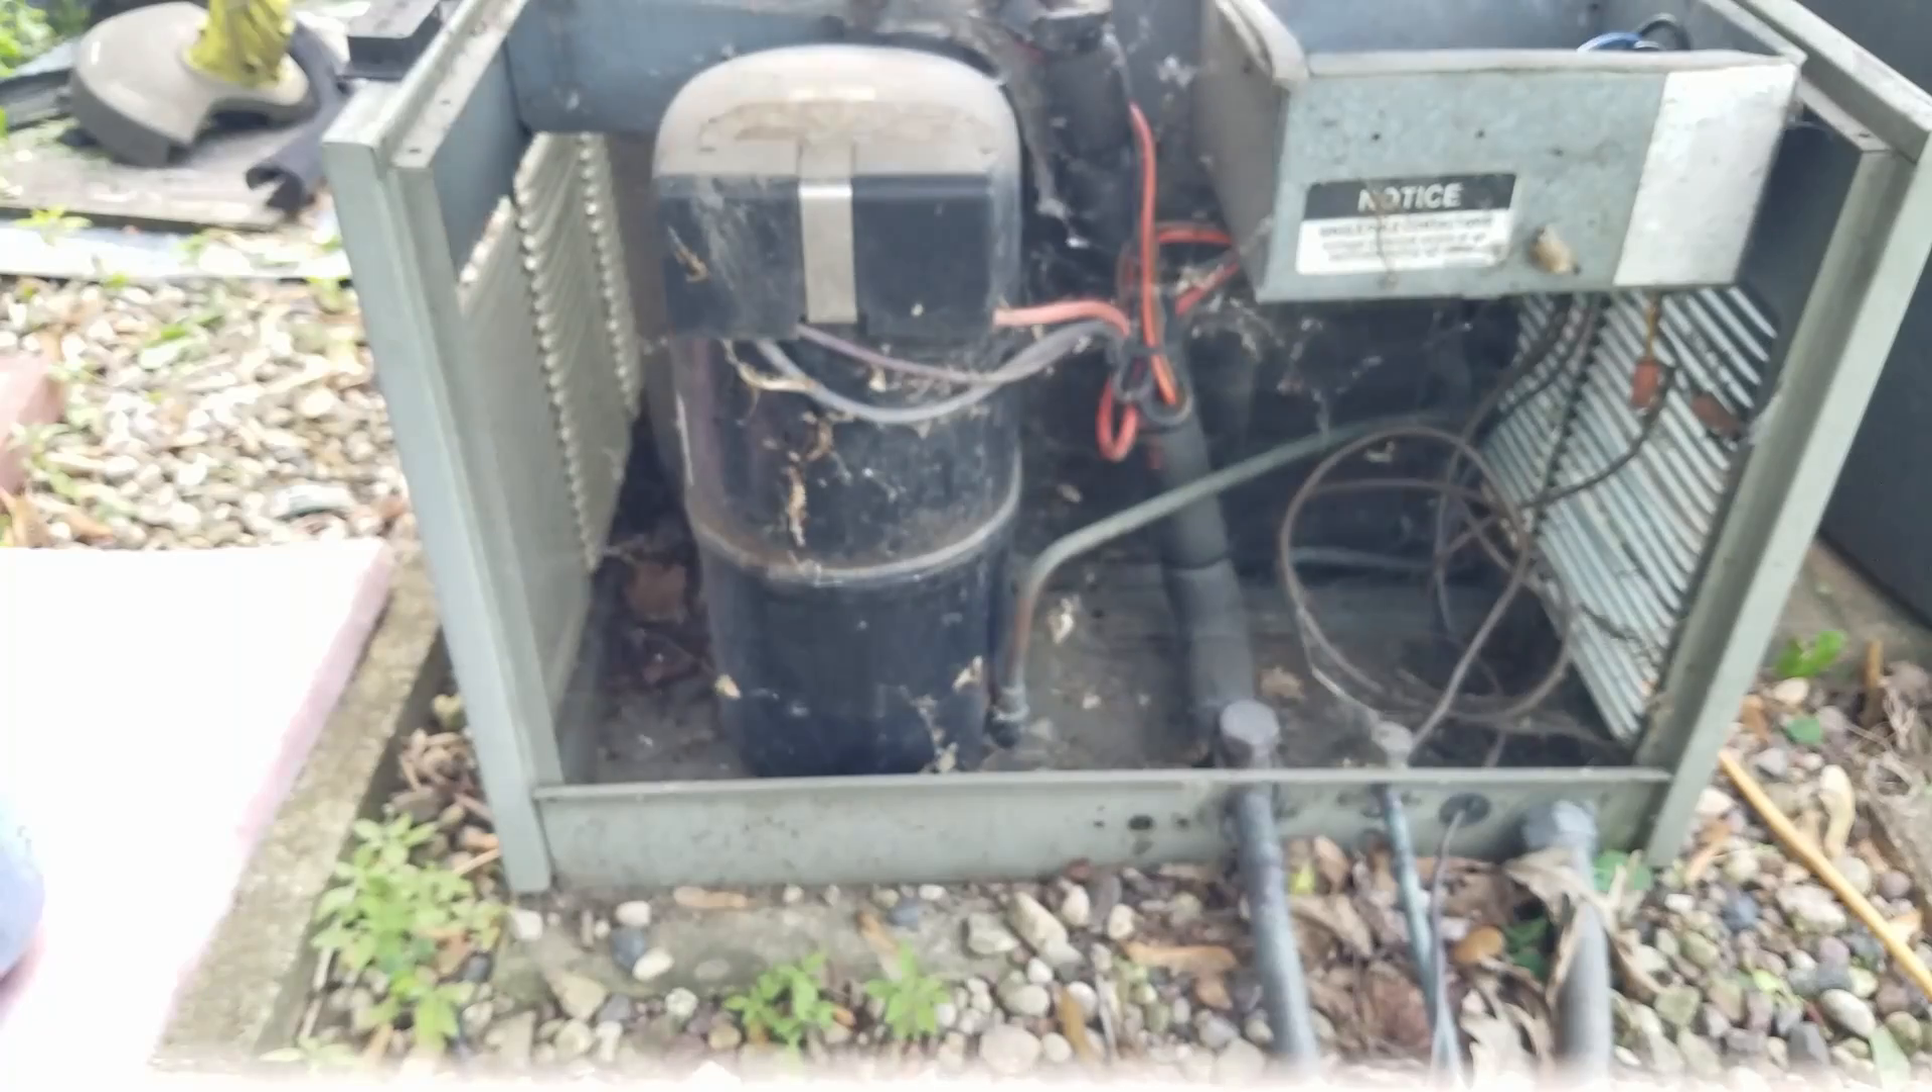I finally managed to get the panel off.